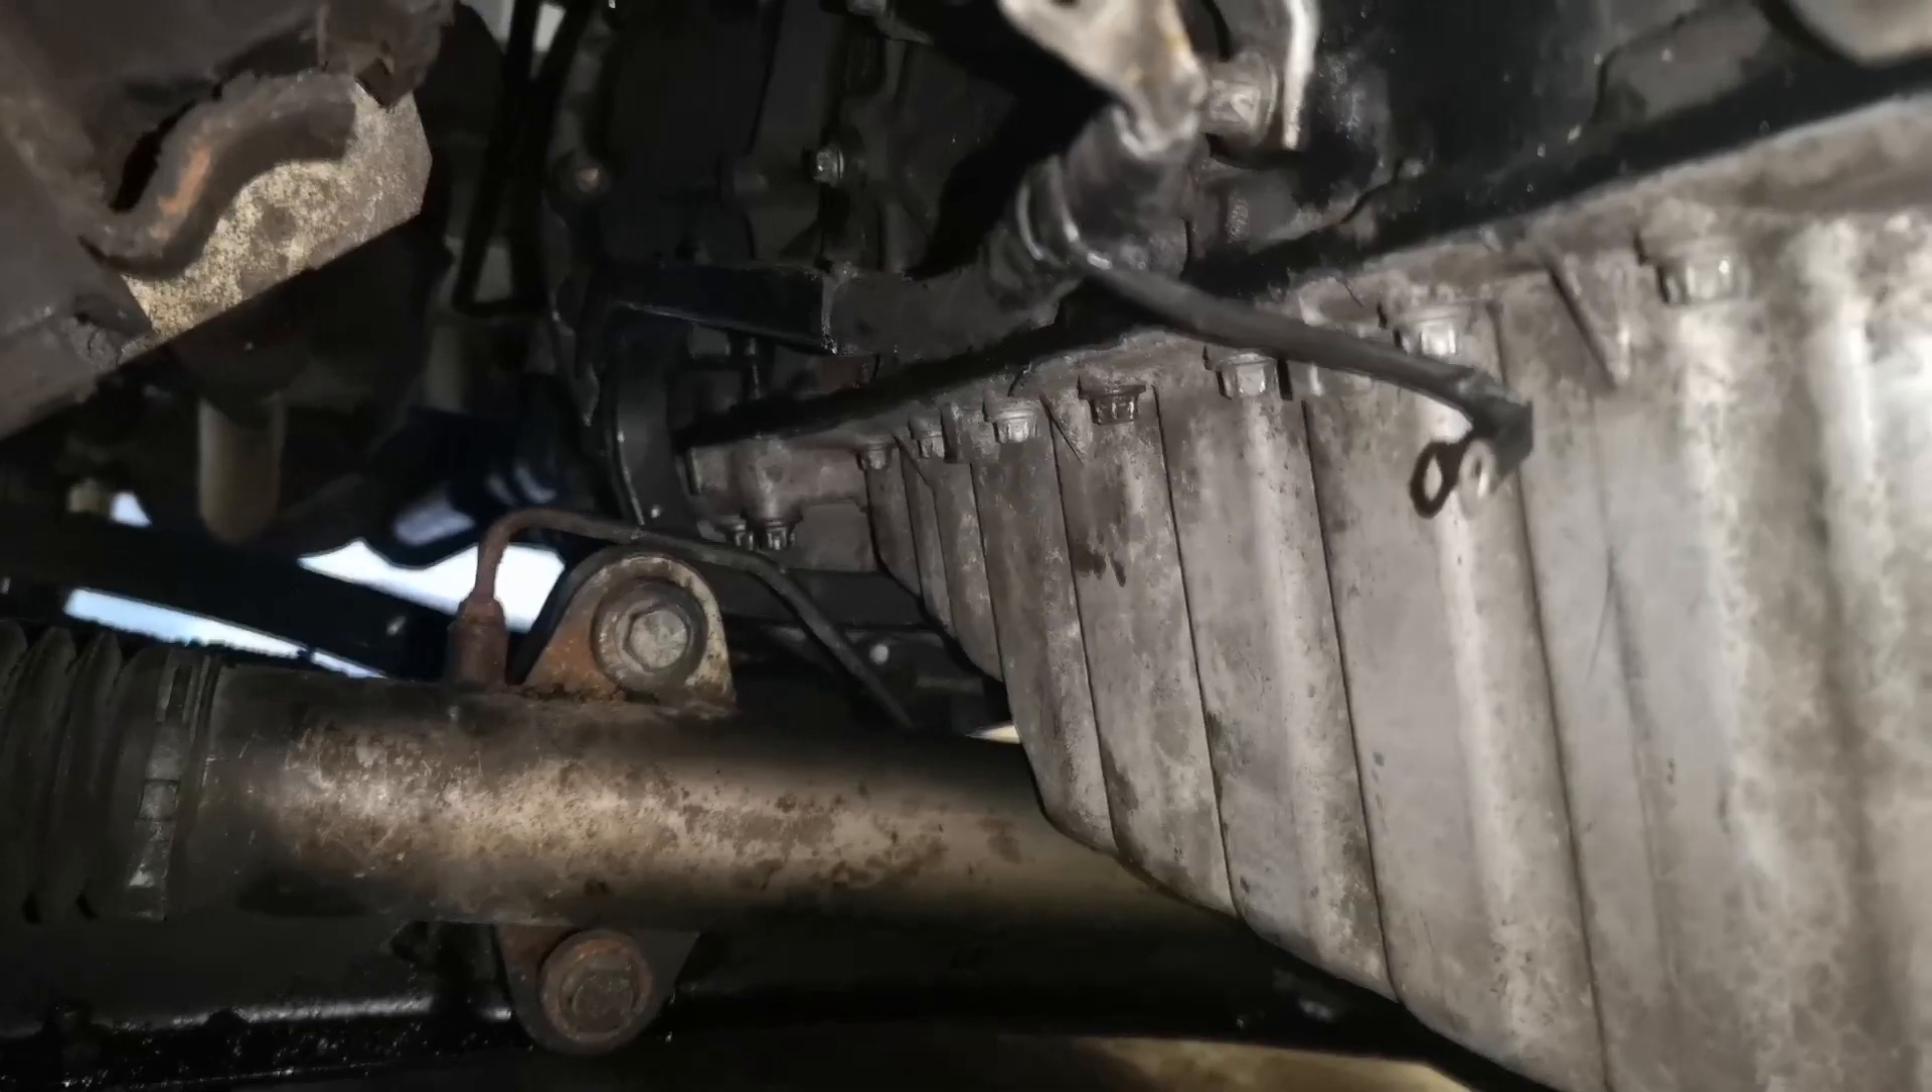I jest wszystko skręcone. Micha z dołu założona.